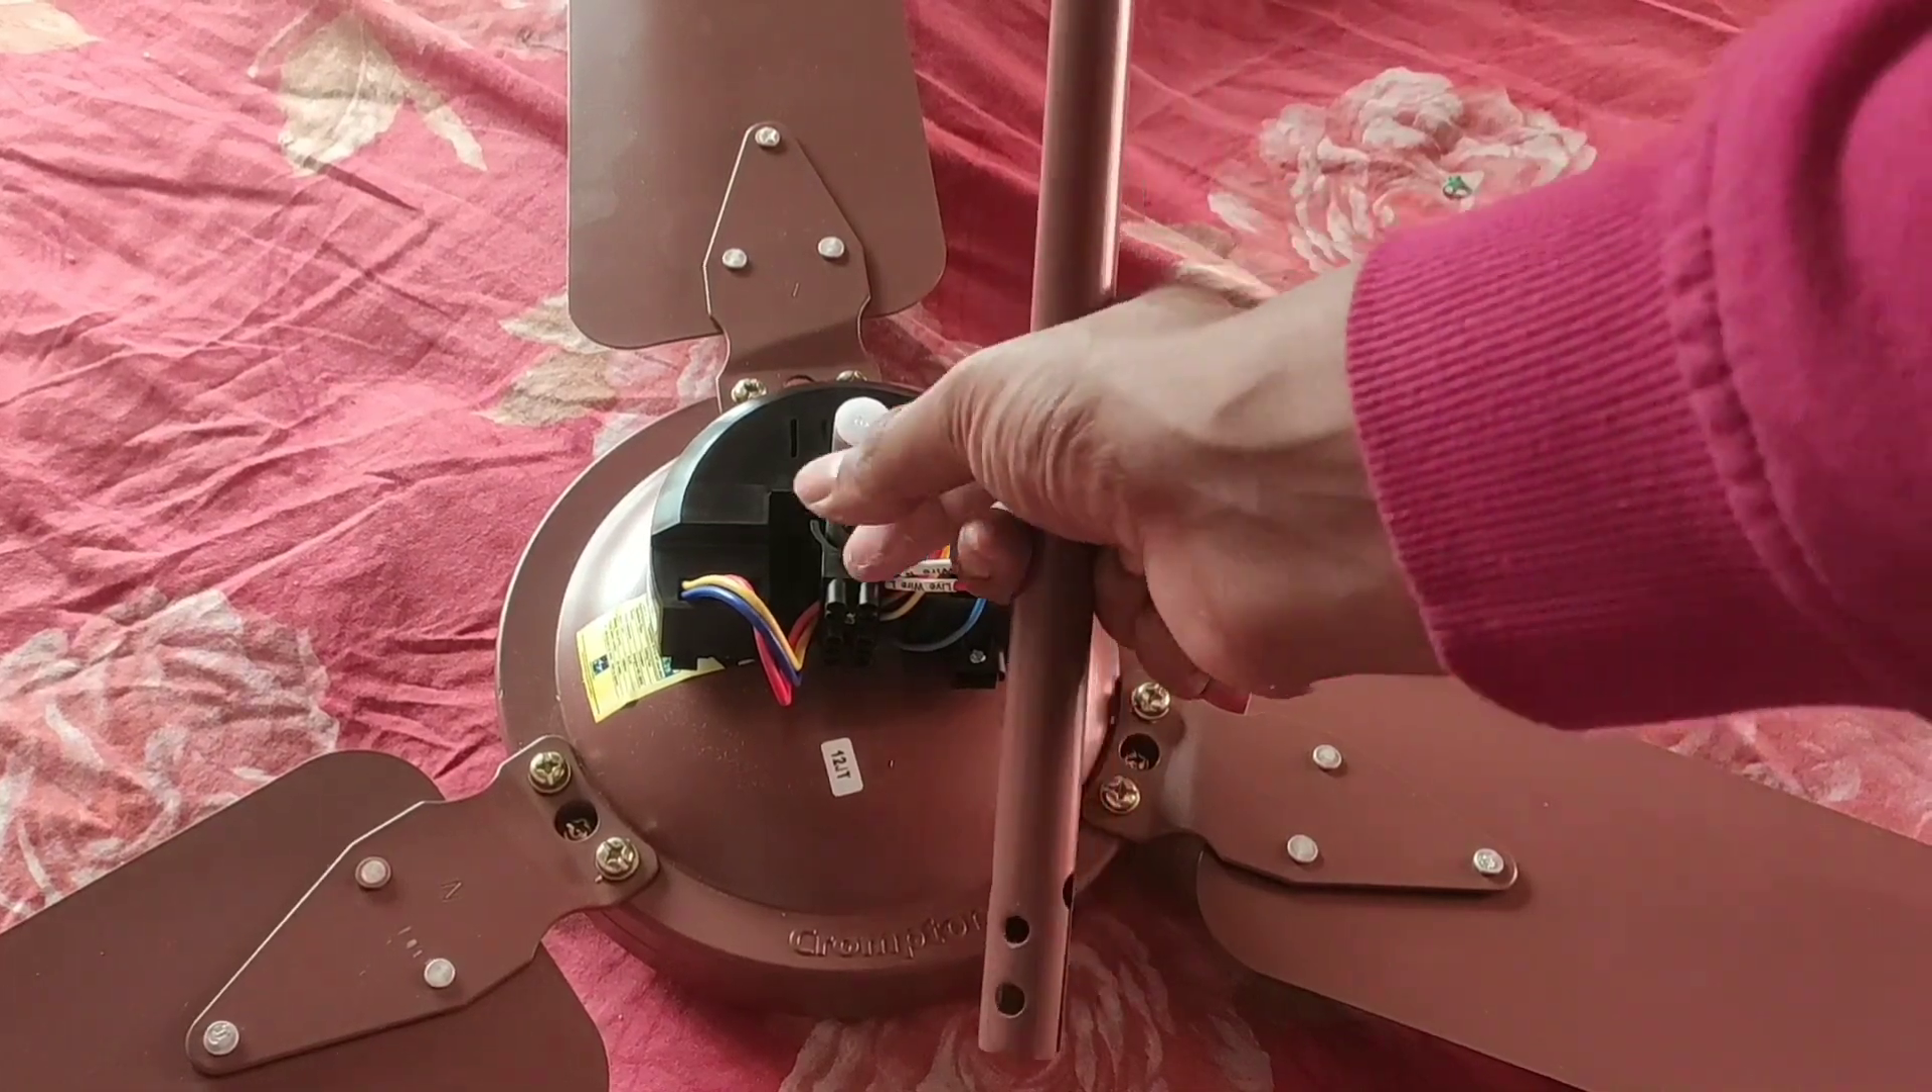So guys, we have already fixed the blades.